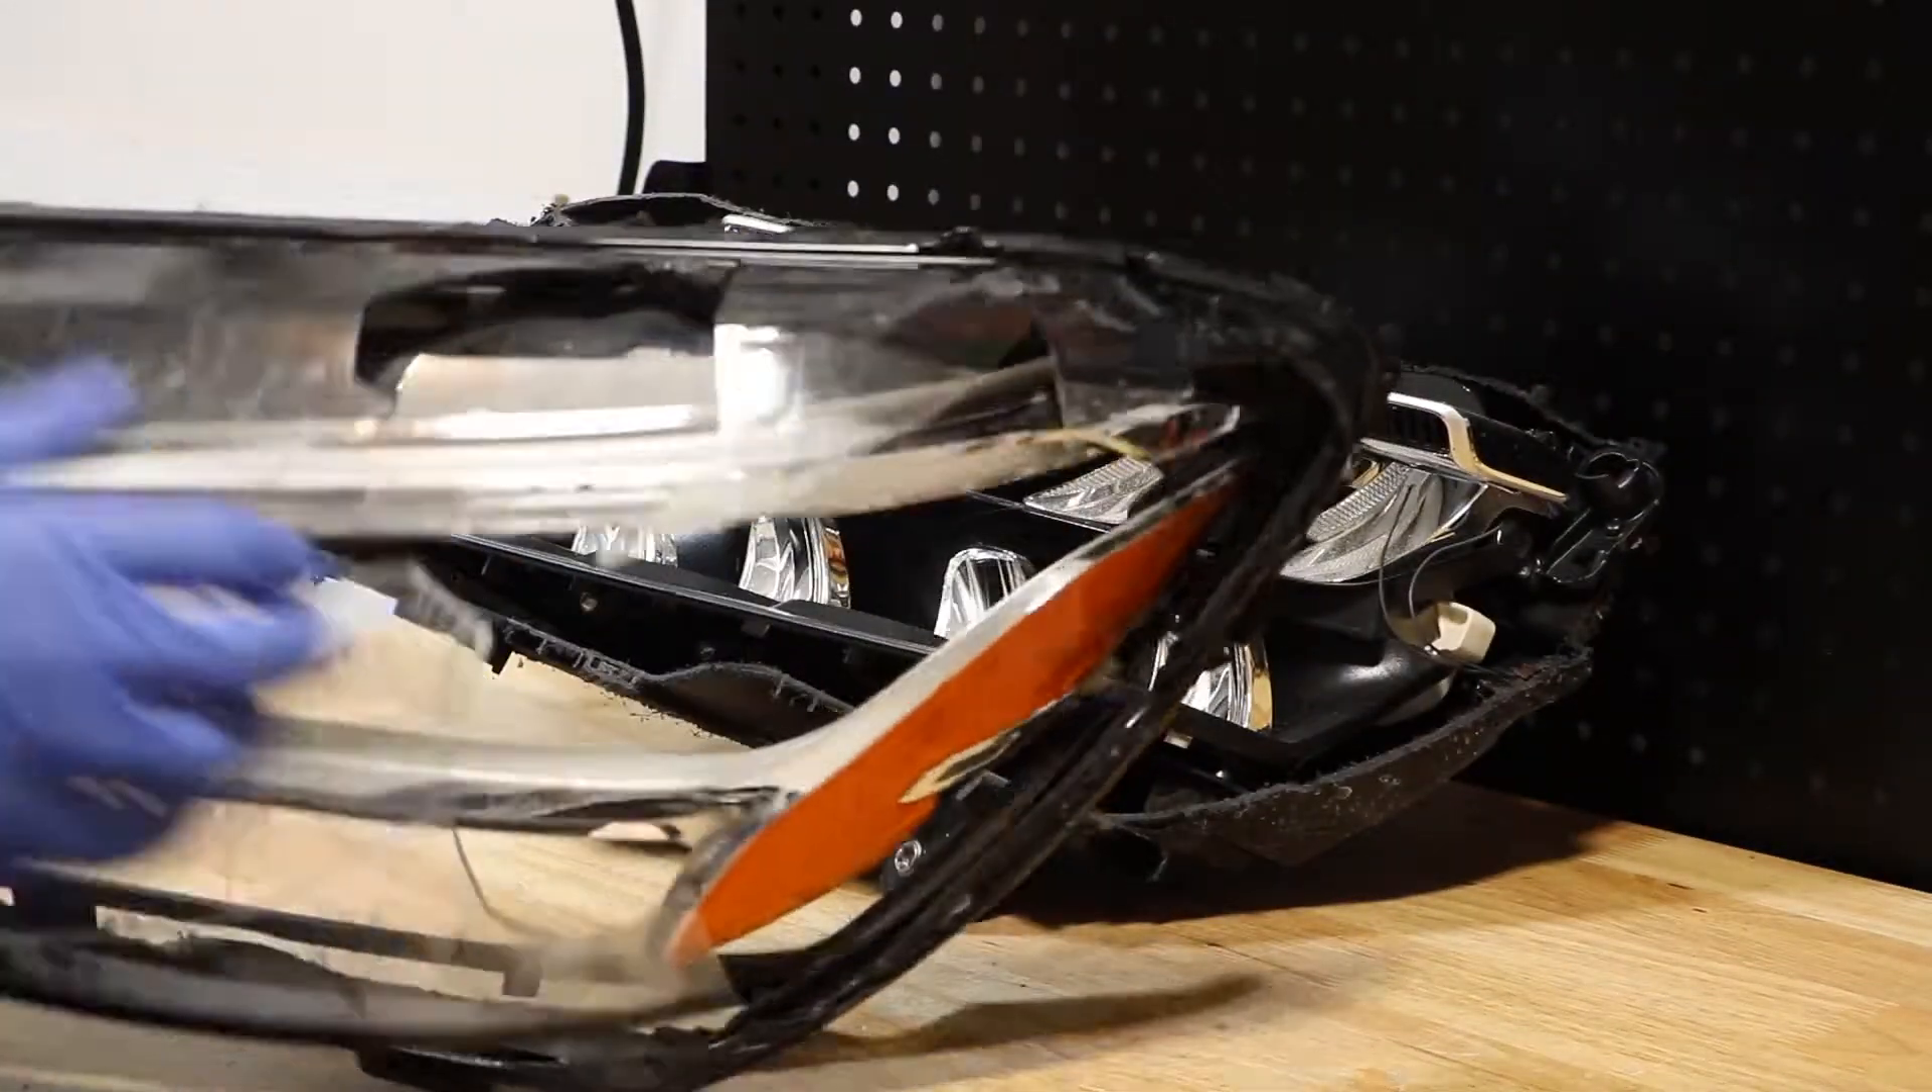I've disconnected the lens from the light.